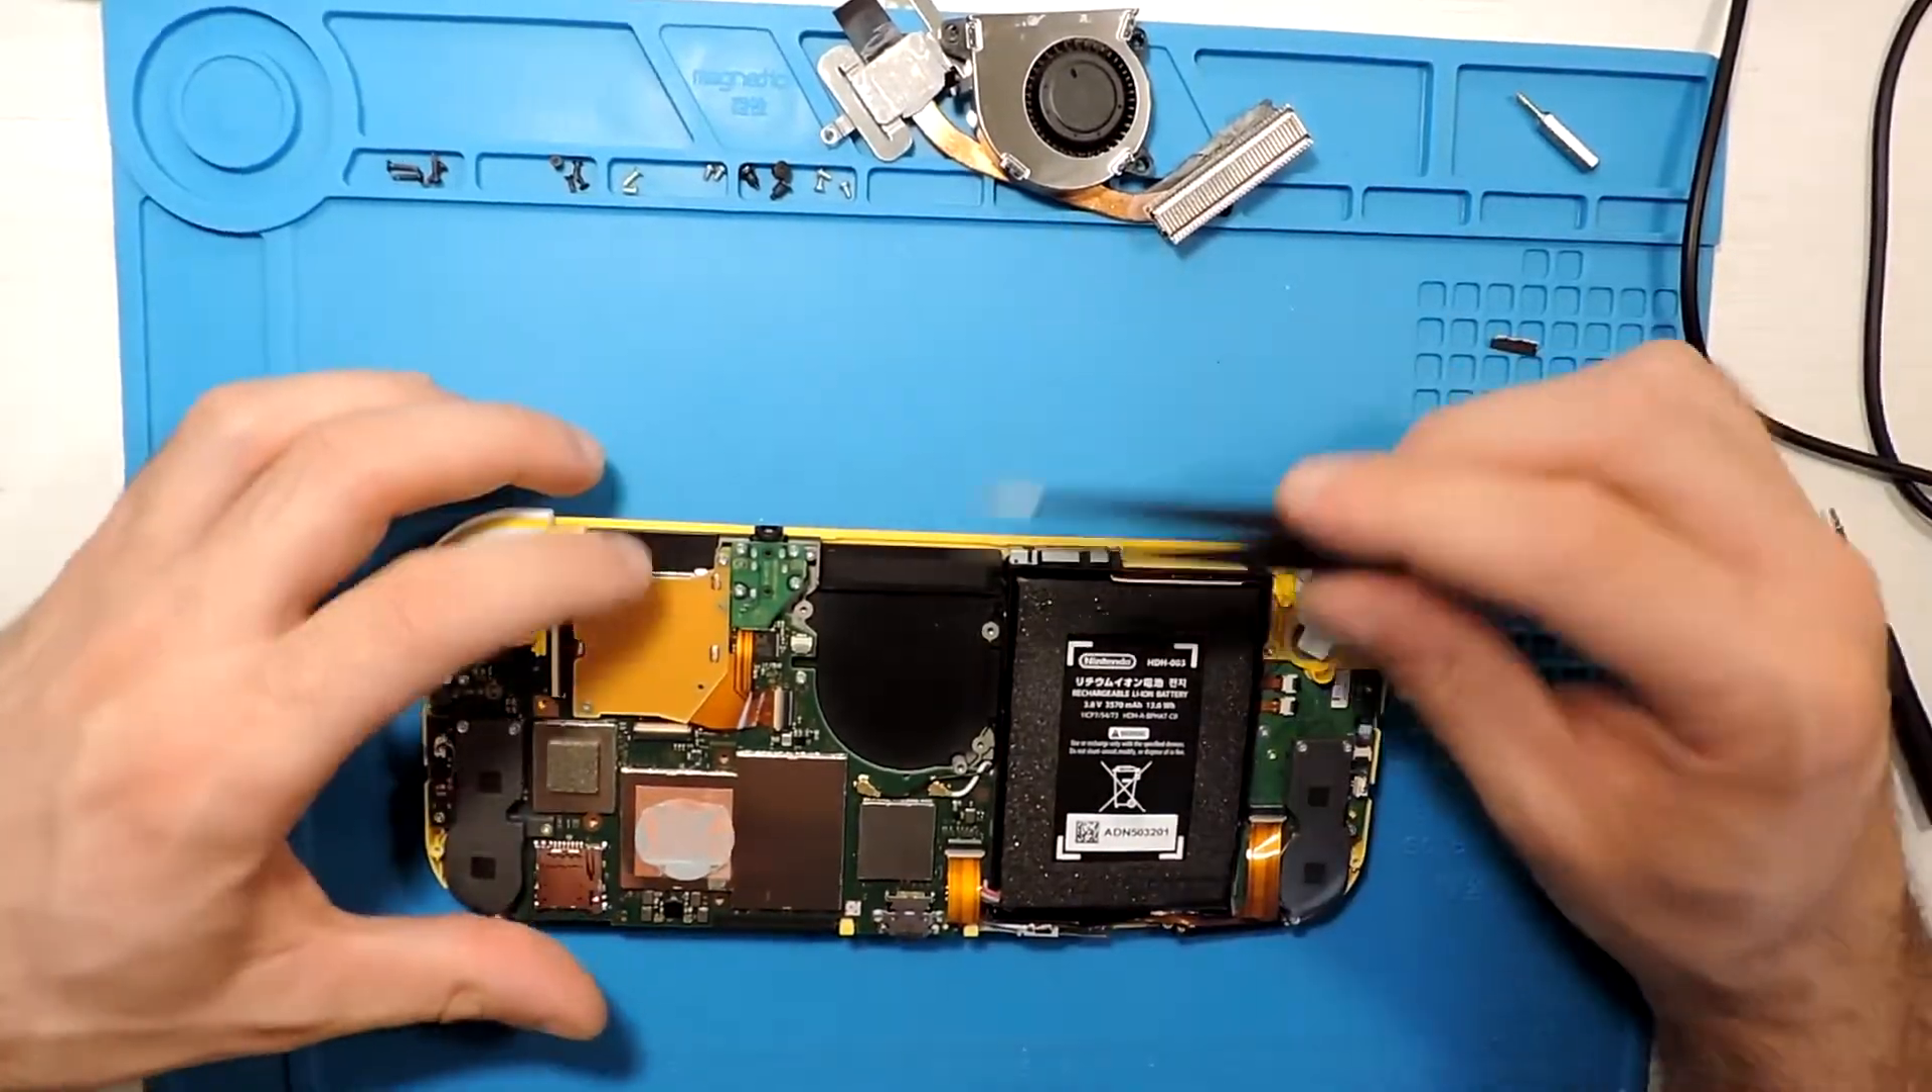Okay so we have the fan out.